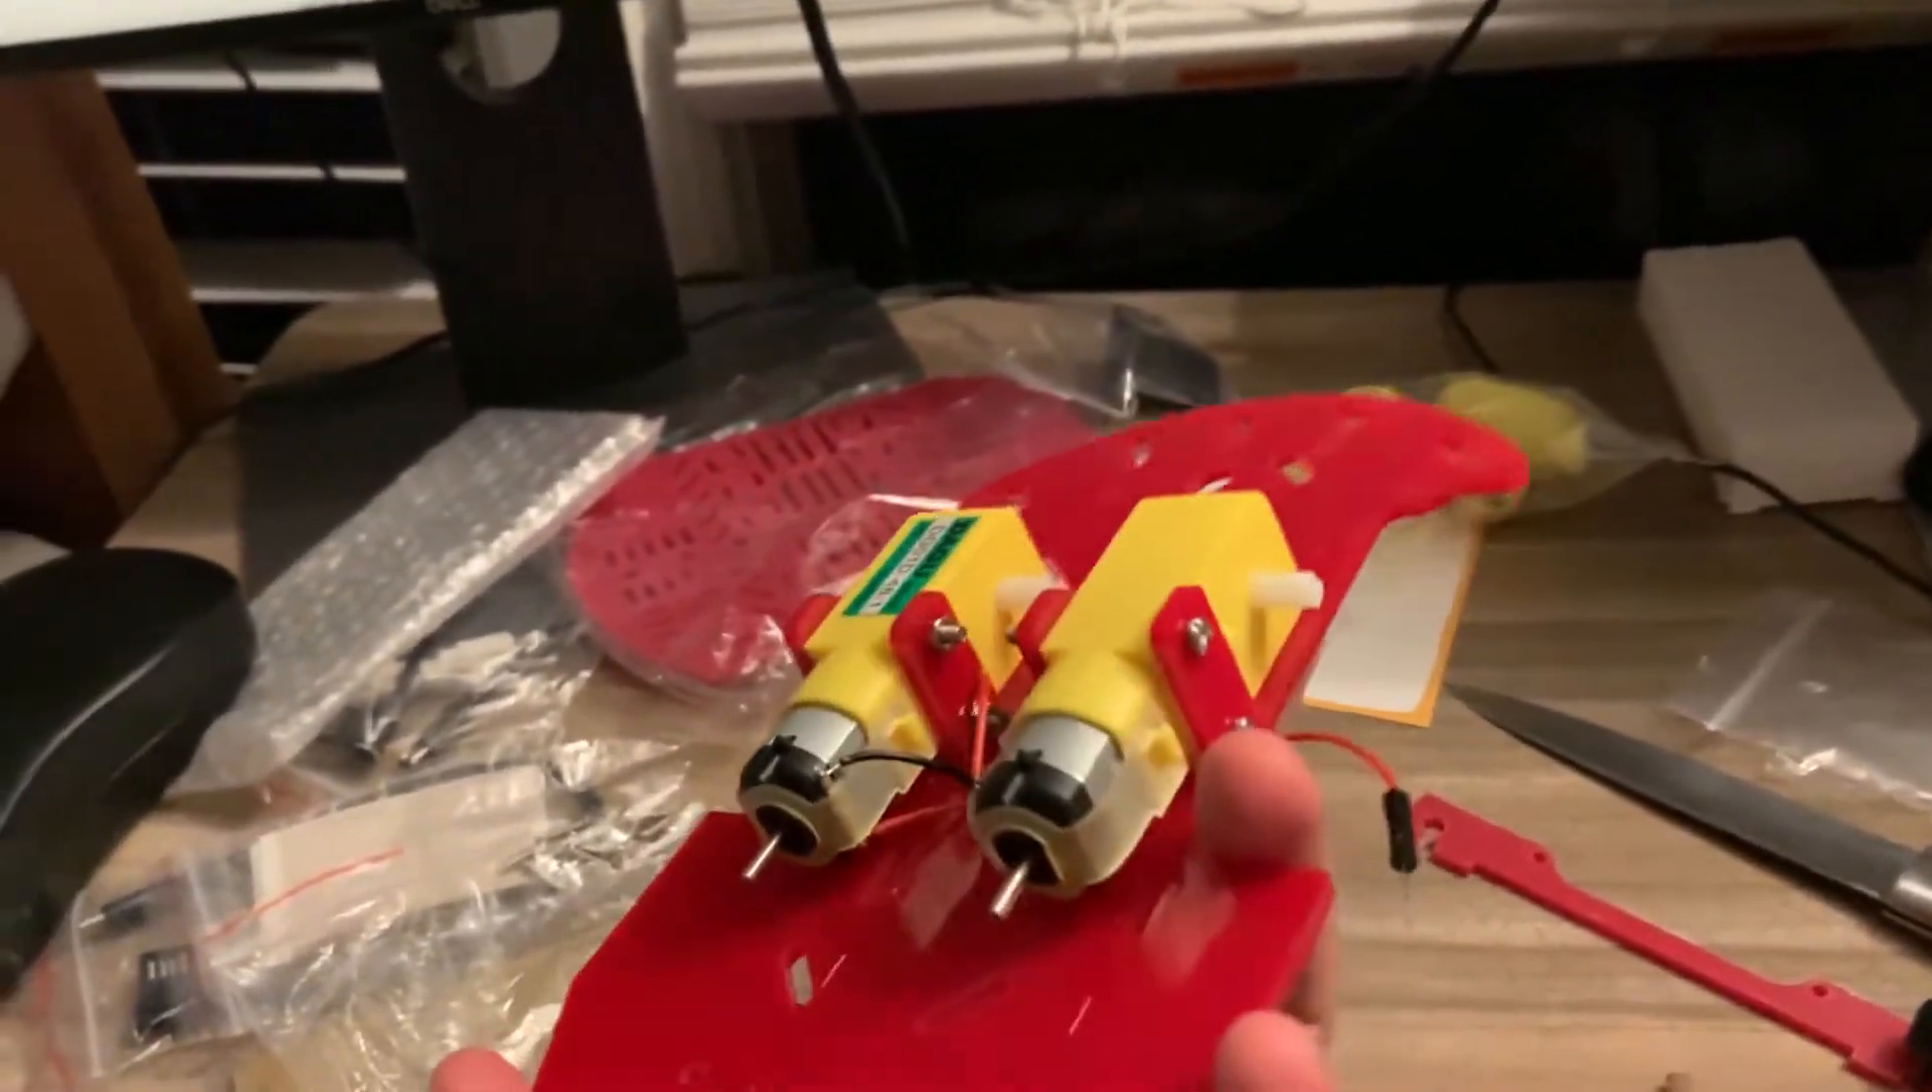So here you can see I fixed two motors on the chassis.